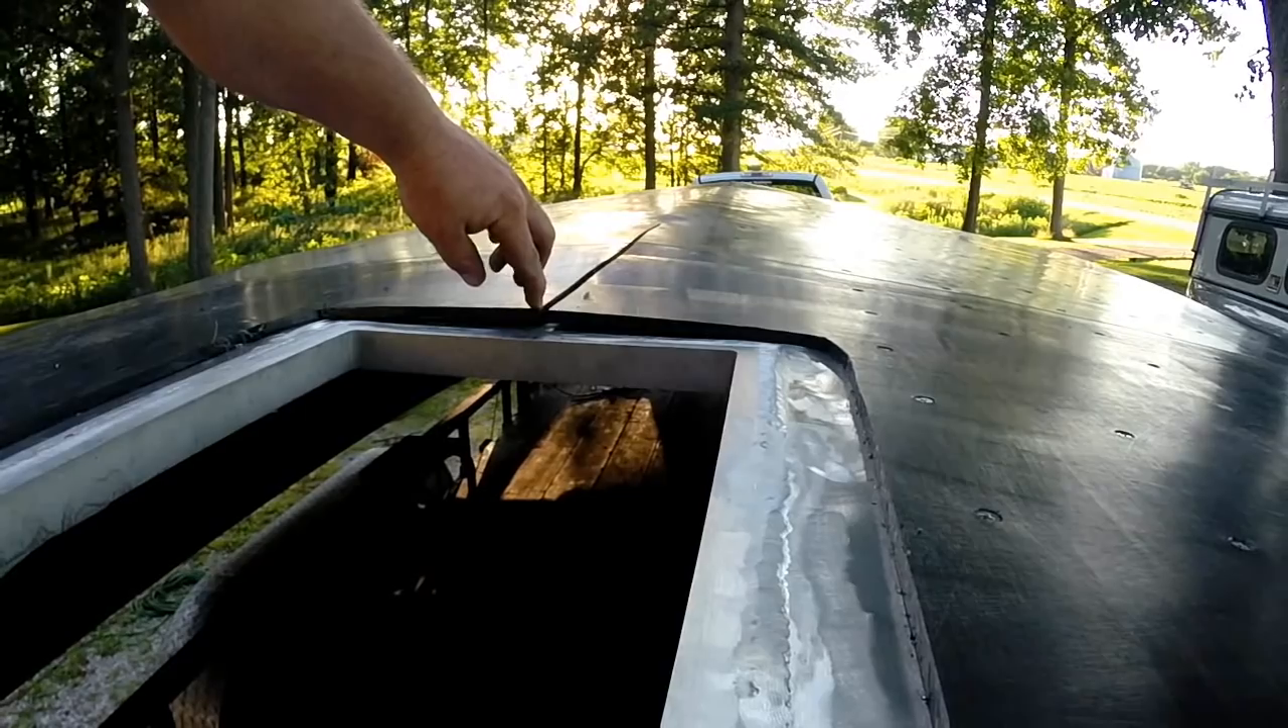As you can see, we got a quarter inch gap in here. Right here on my transition piece.